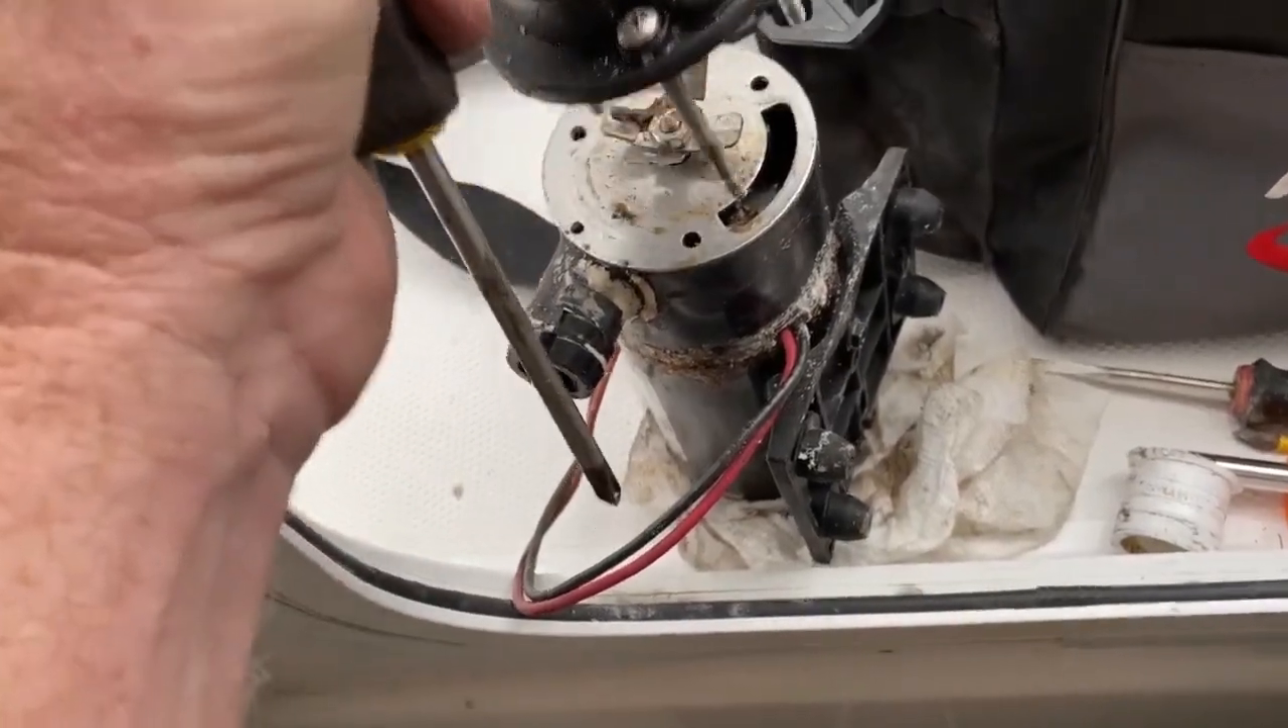So now the pump has been removed from the bulkhead. I've left the wires attached.